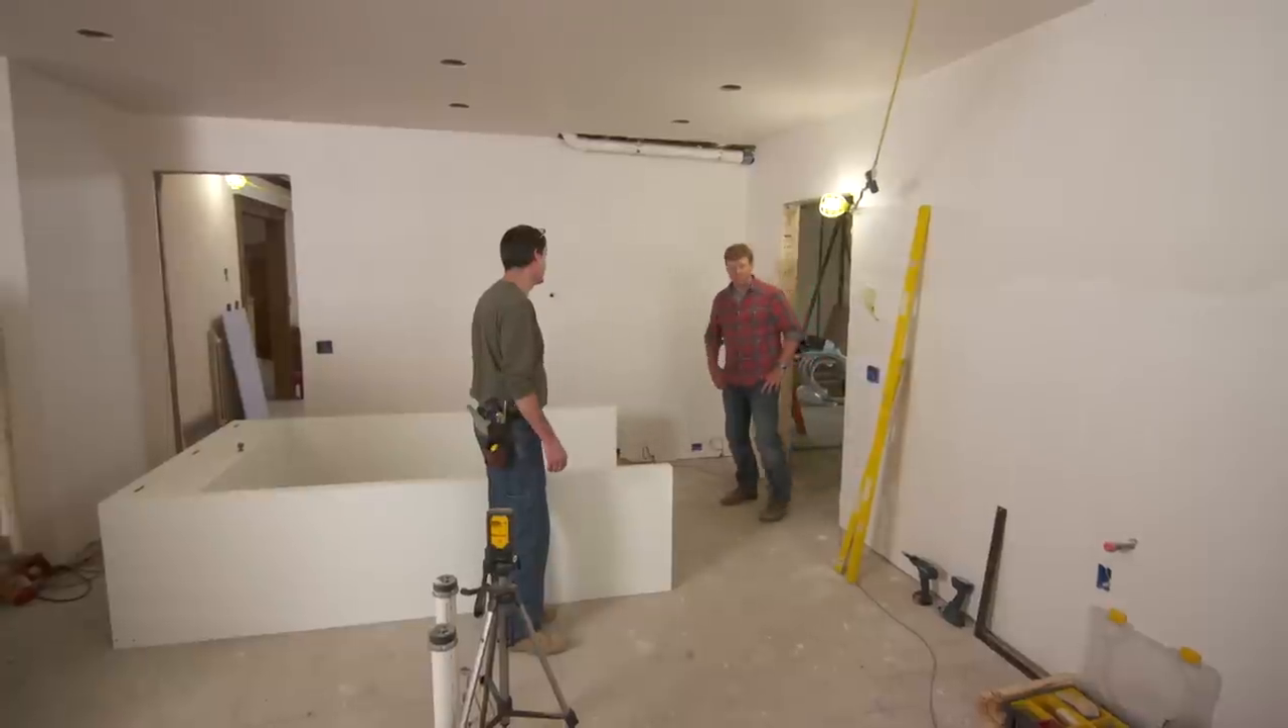So we do not have down the finished floor yet, just the subfloor.